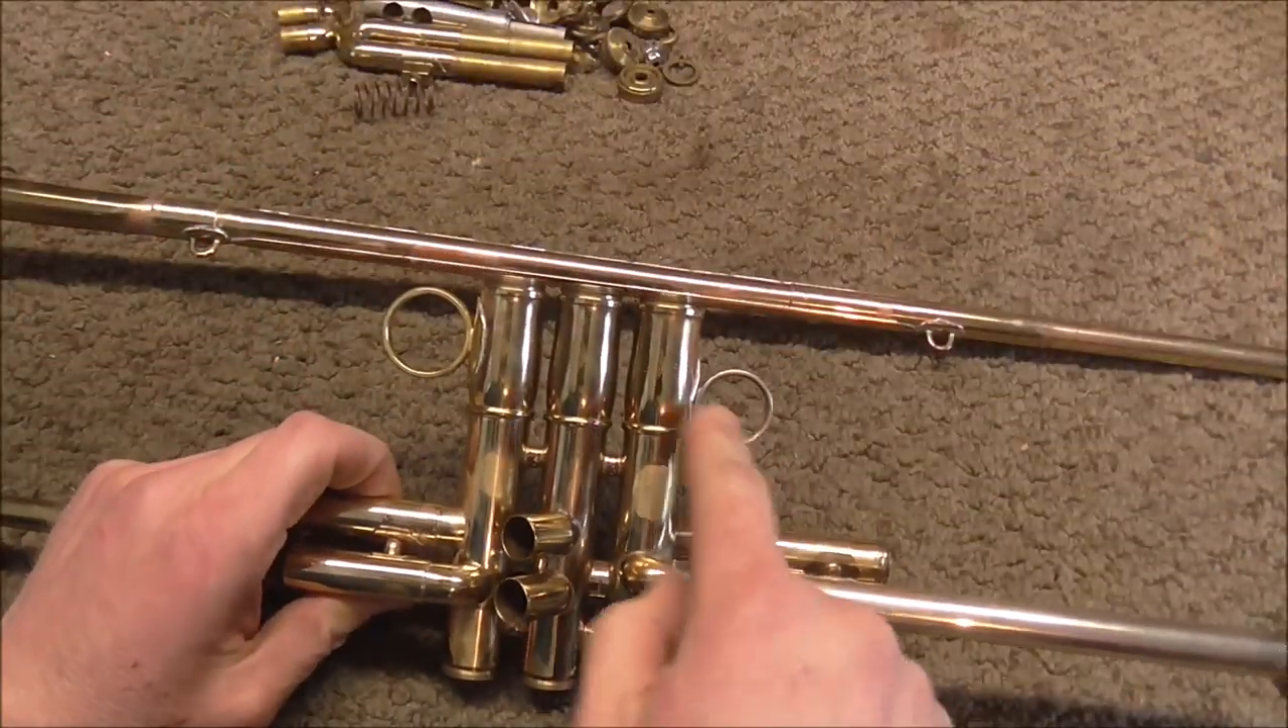And on the valve section I soldered on the two finger rings.